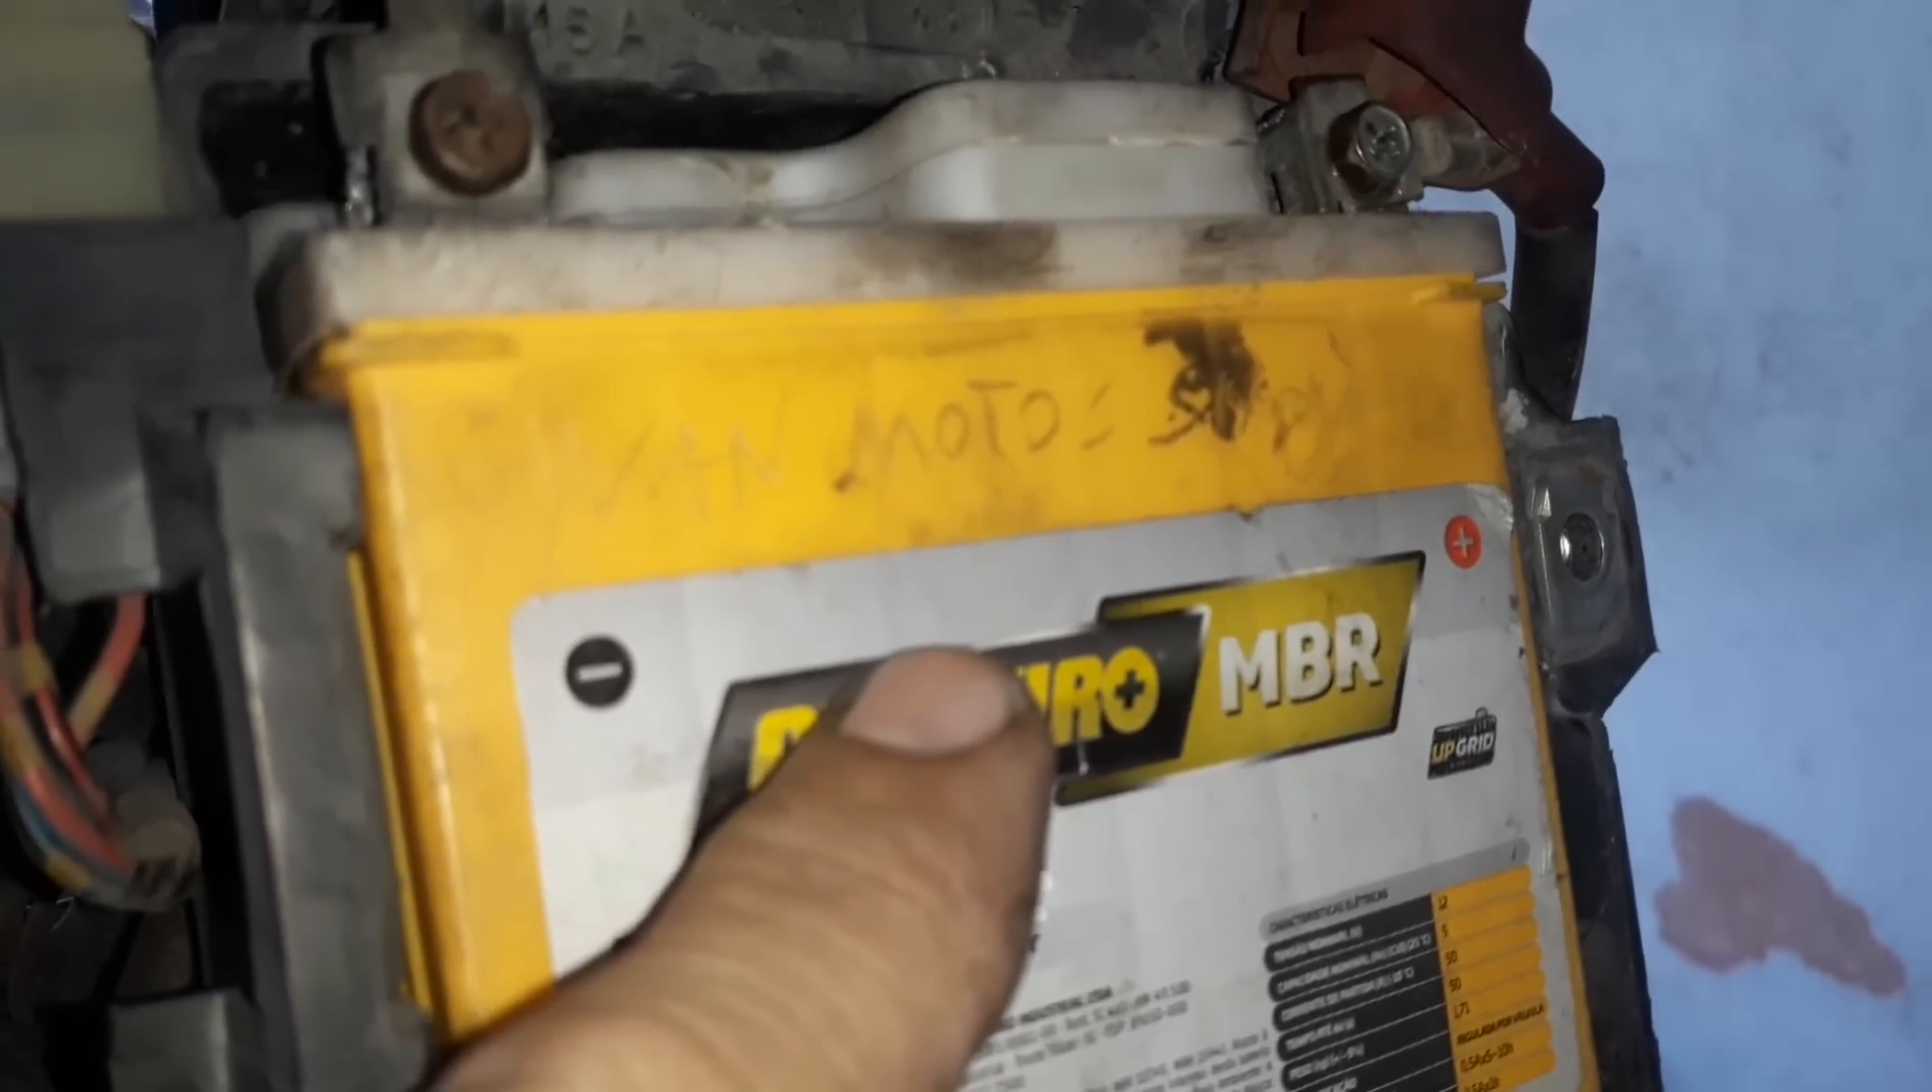Já coloquei aqui a minha bateria de teste, certo?